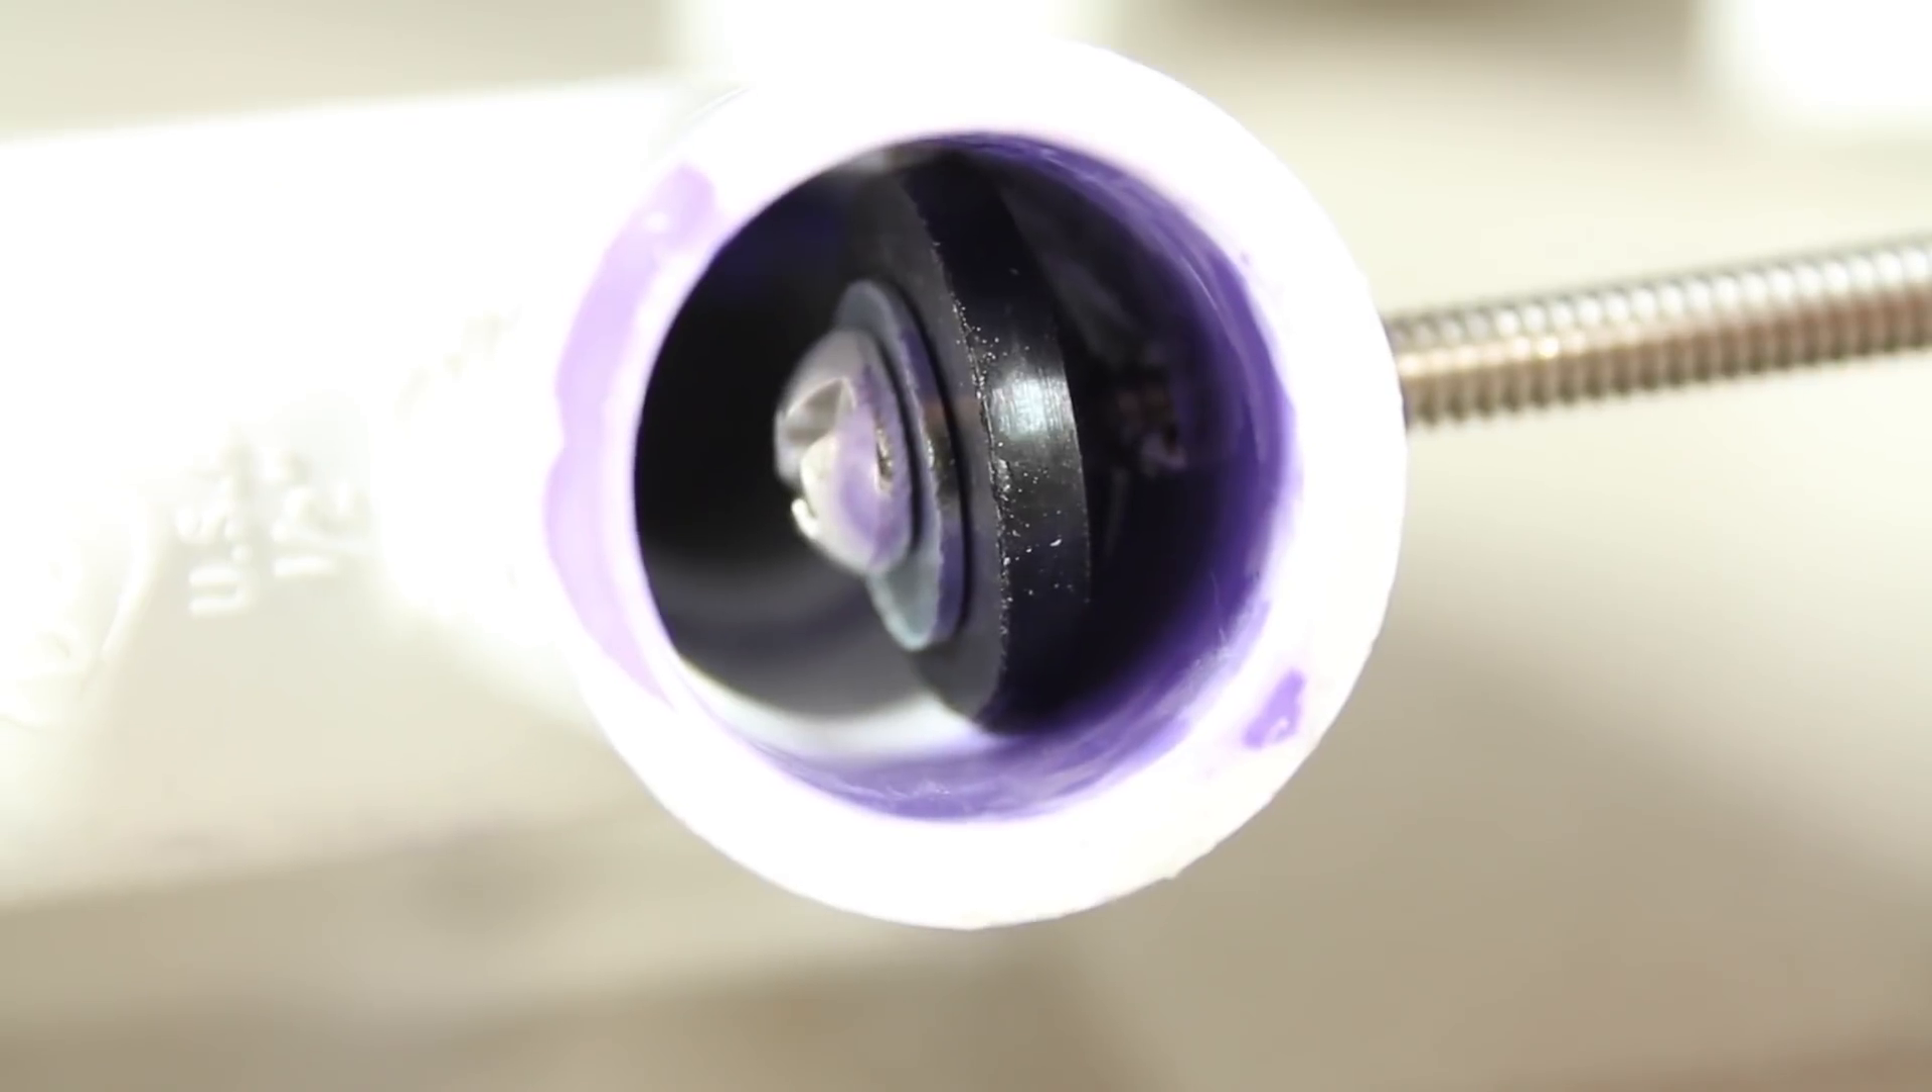Here you can see I added a metal washer, and a beveled rubber washer on the inside.